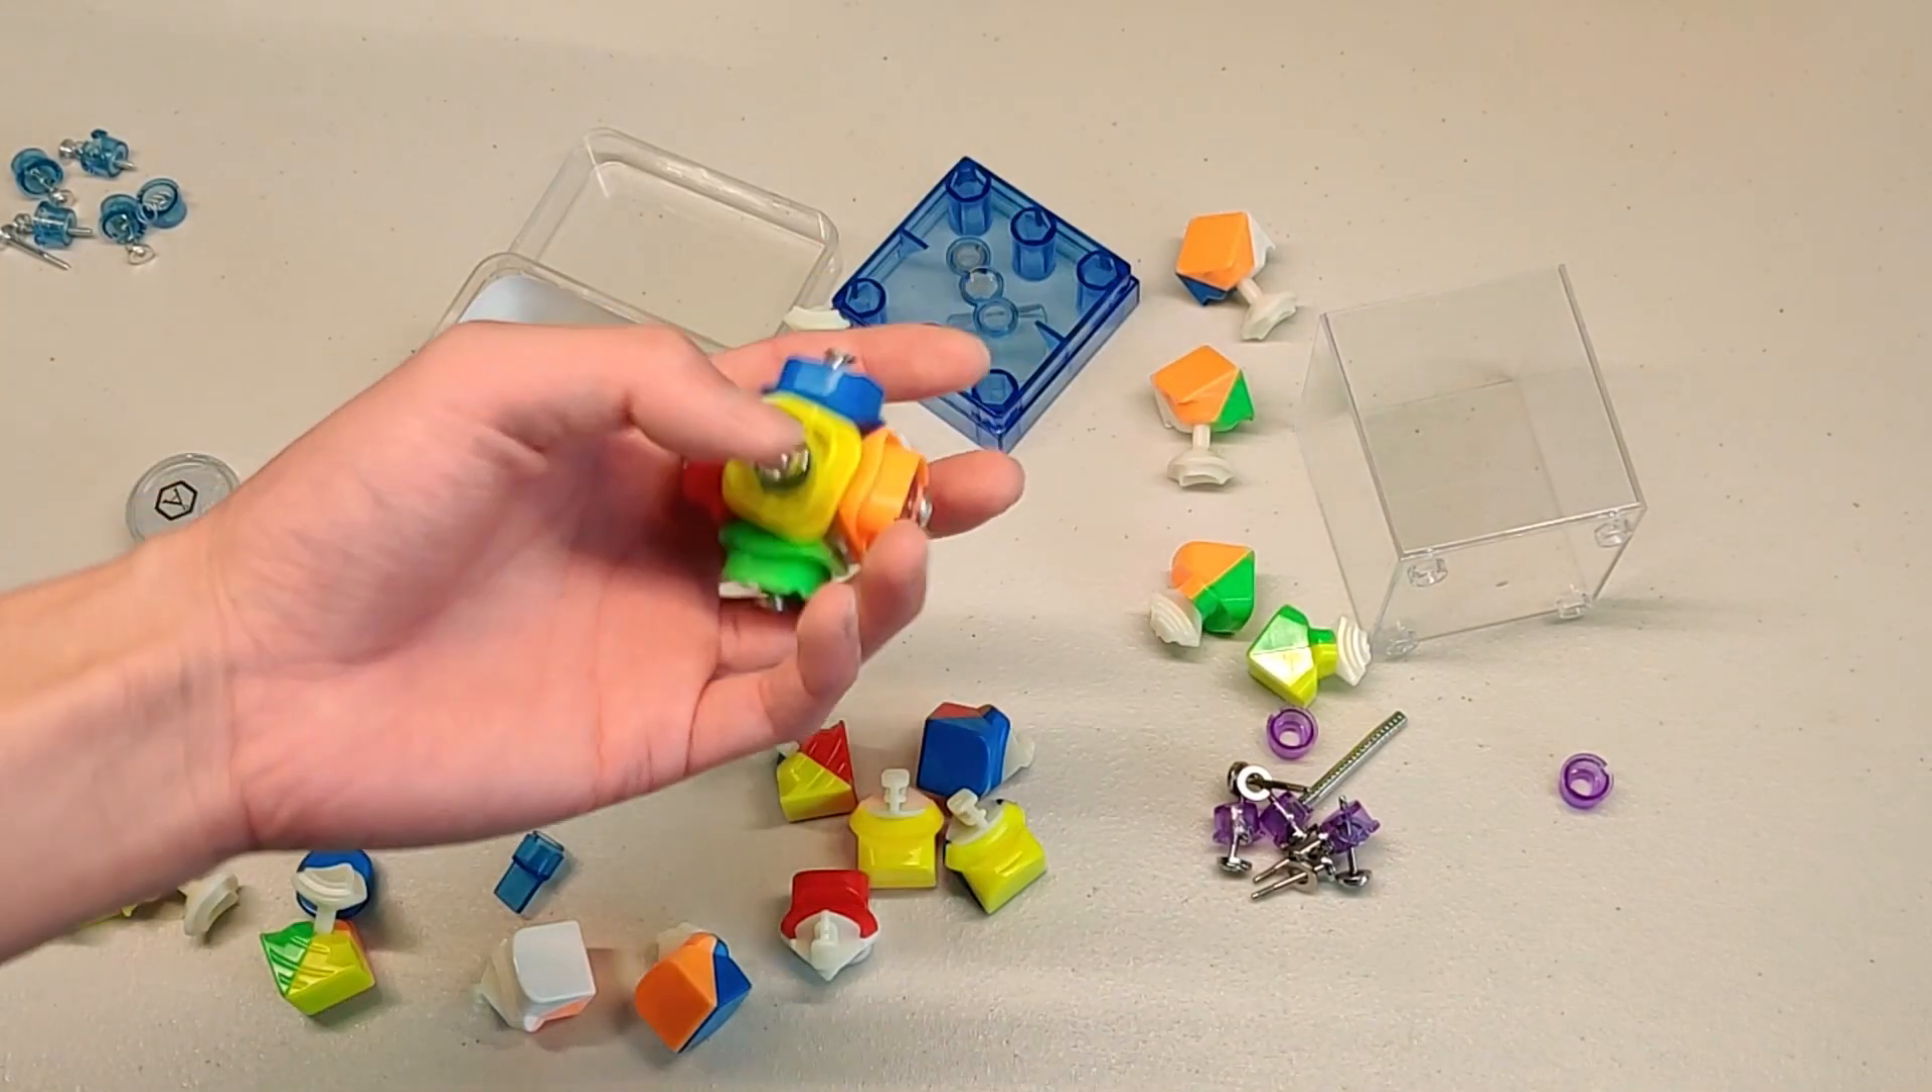So we got the cube all disassembled, other than the core, I still need to unscrew the core.